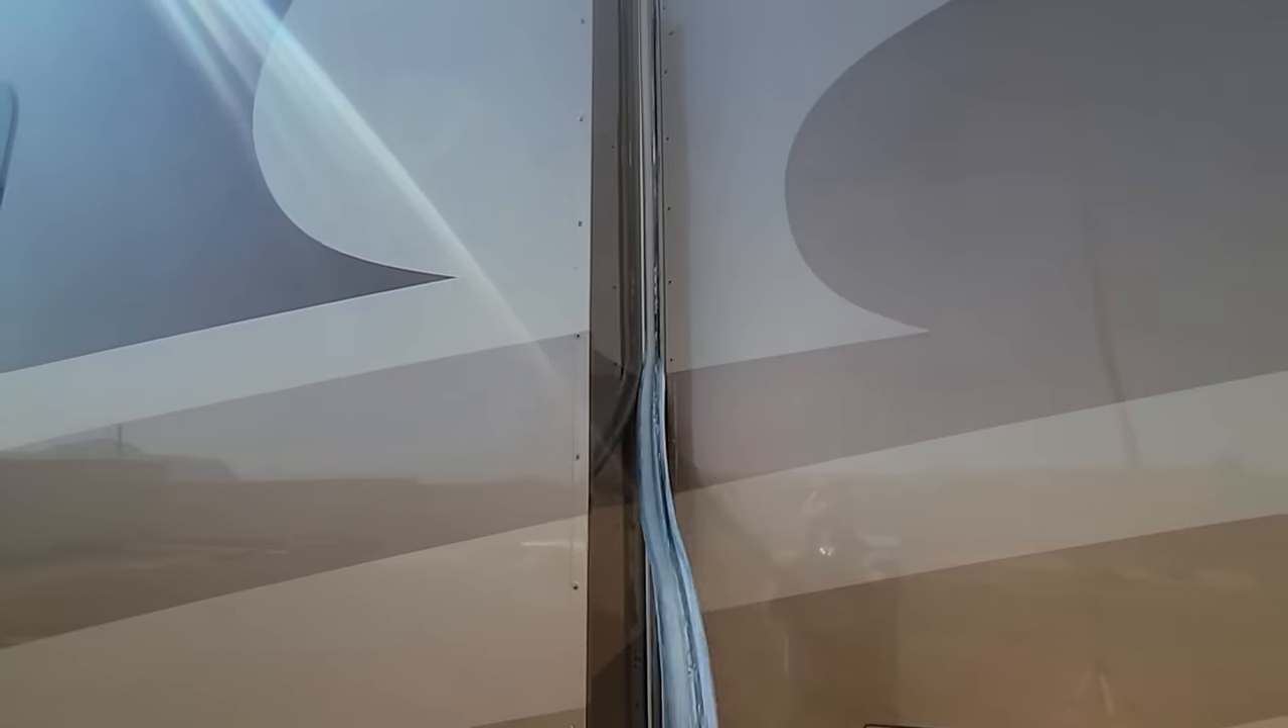So obviously you can see the slide out seal is pretty loose about half way up.